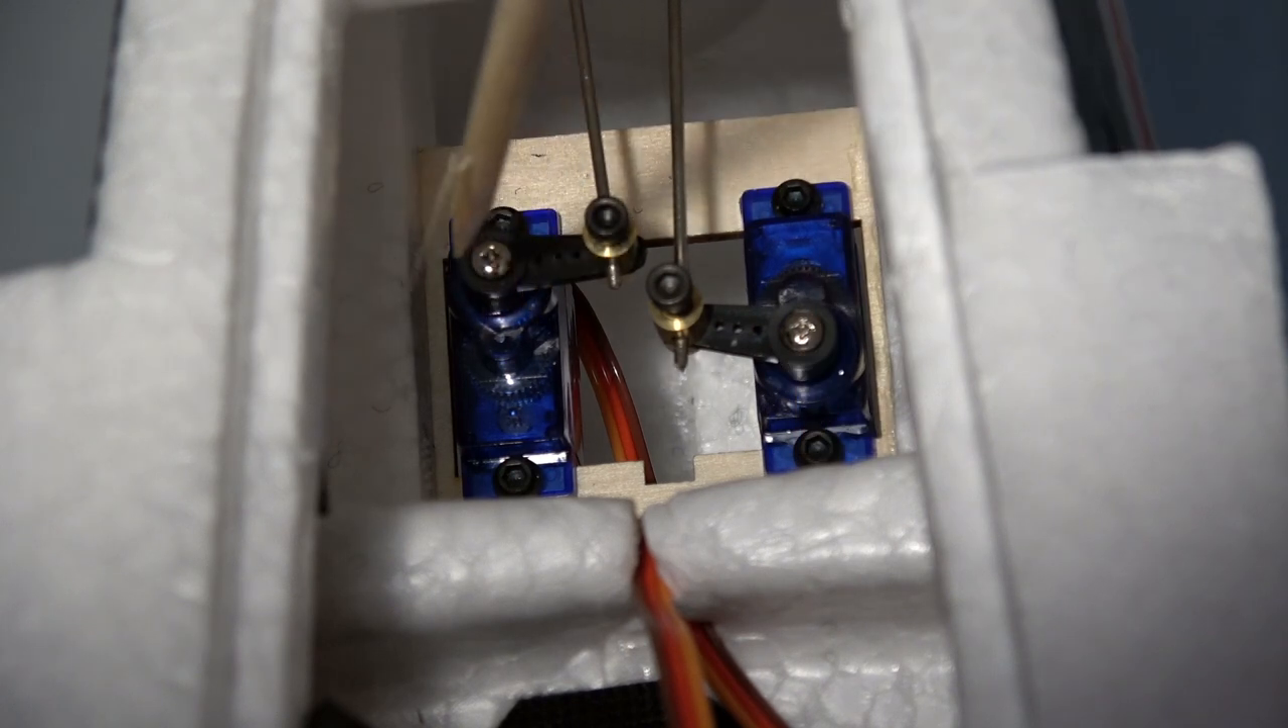Now, this is how the servos should look when we get done. You'll see that one is orientated towards the front here, and one is orientated towards the rear.